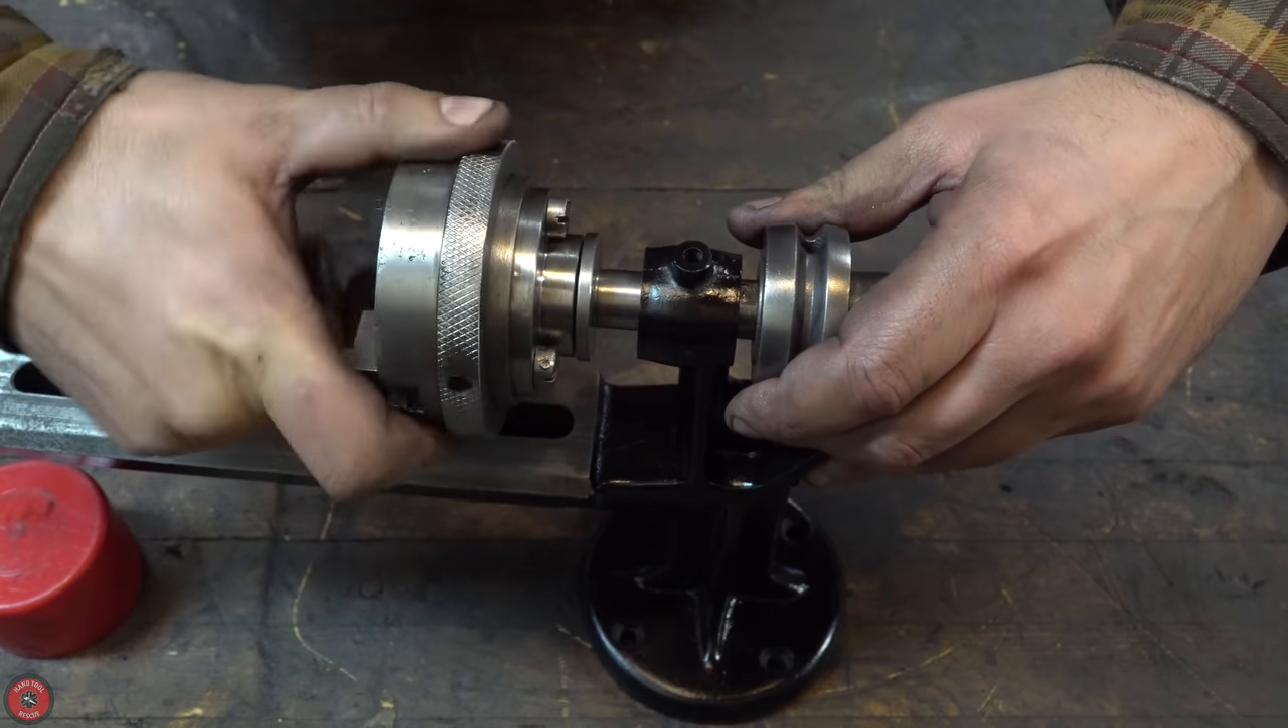So the chuck is going back on and the pulleys going back on and they're completely fine there's no paint in the holes as you saw earlier.